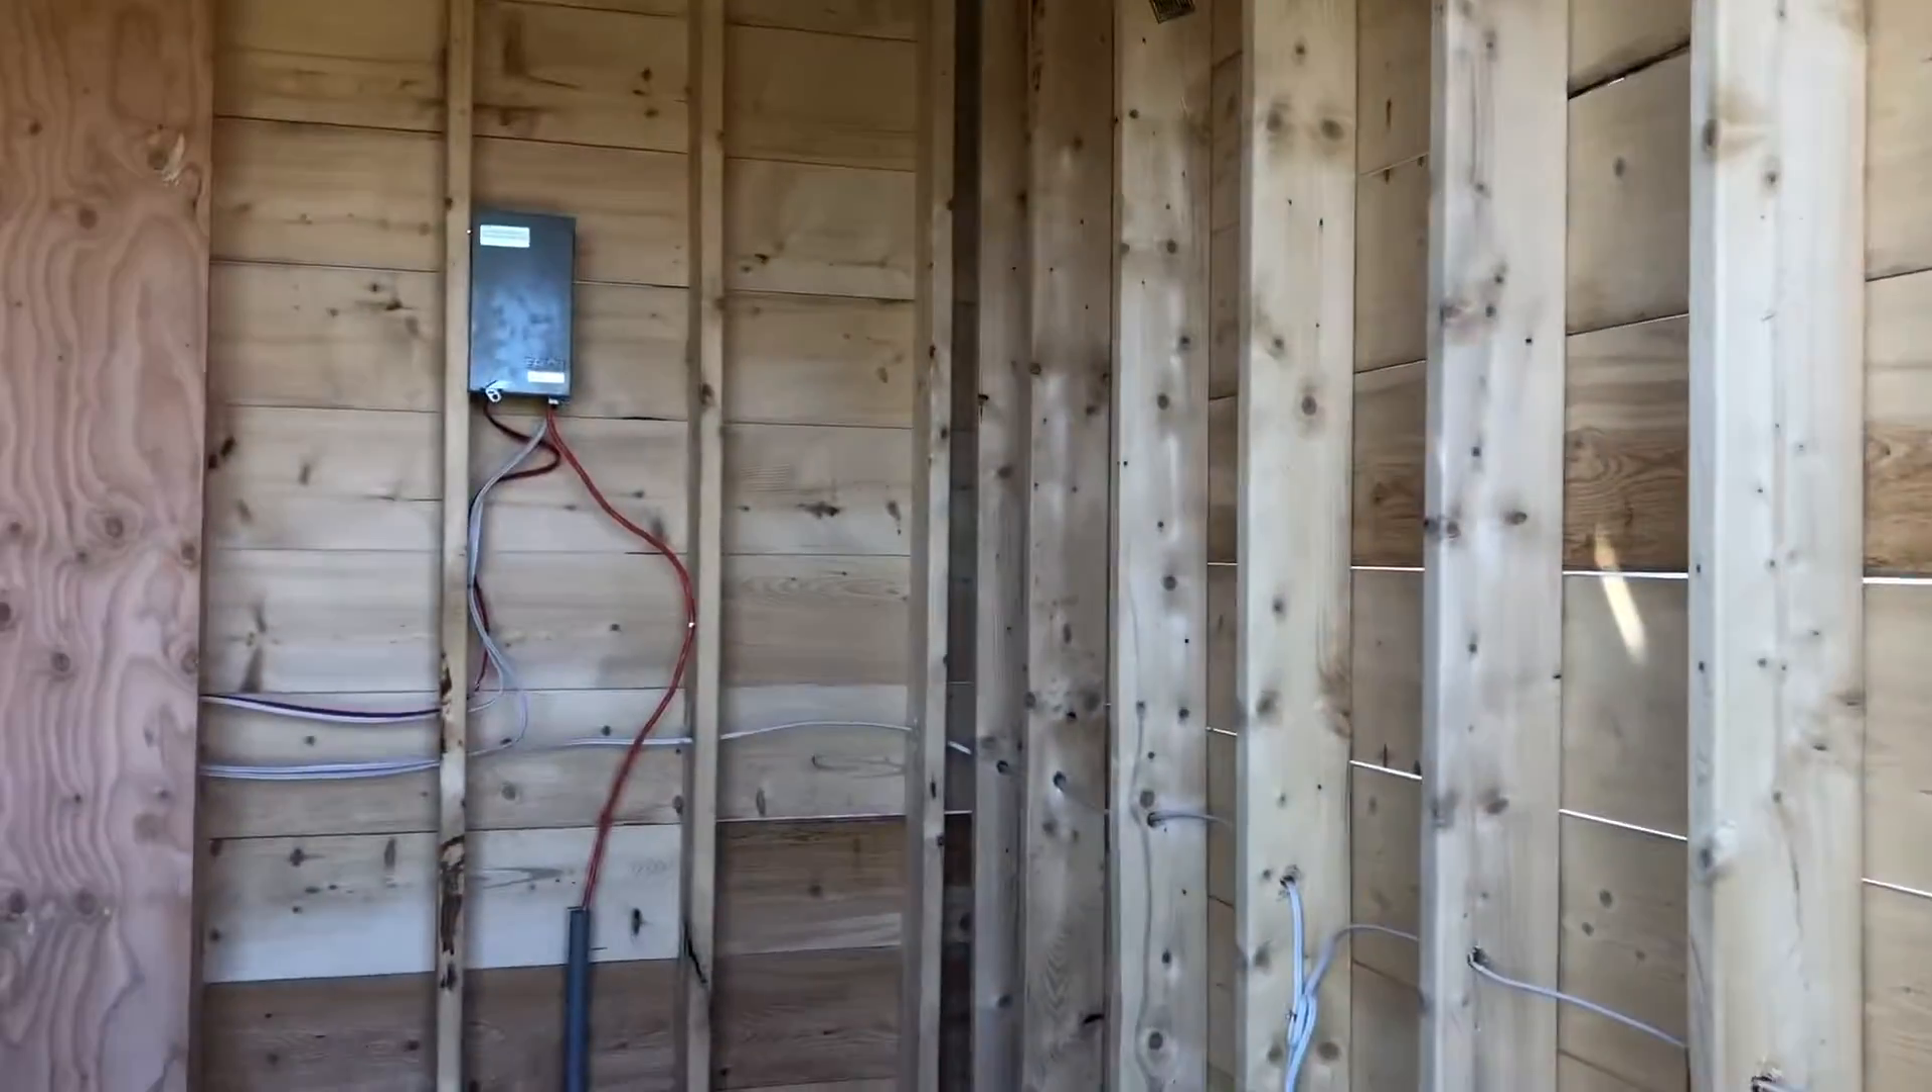They put a box panel there and it's just starting to get wired now, so that's good.